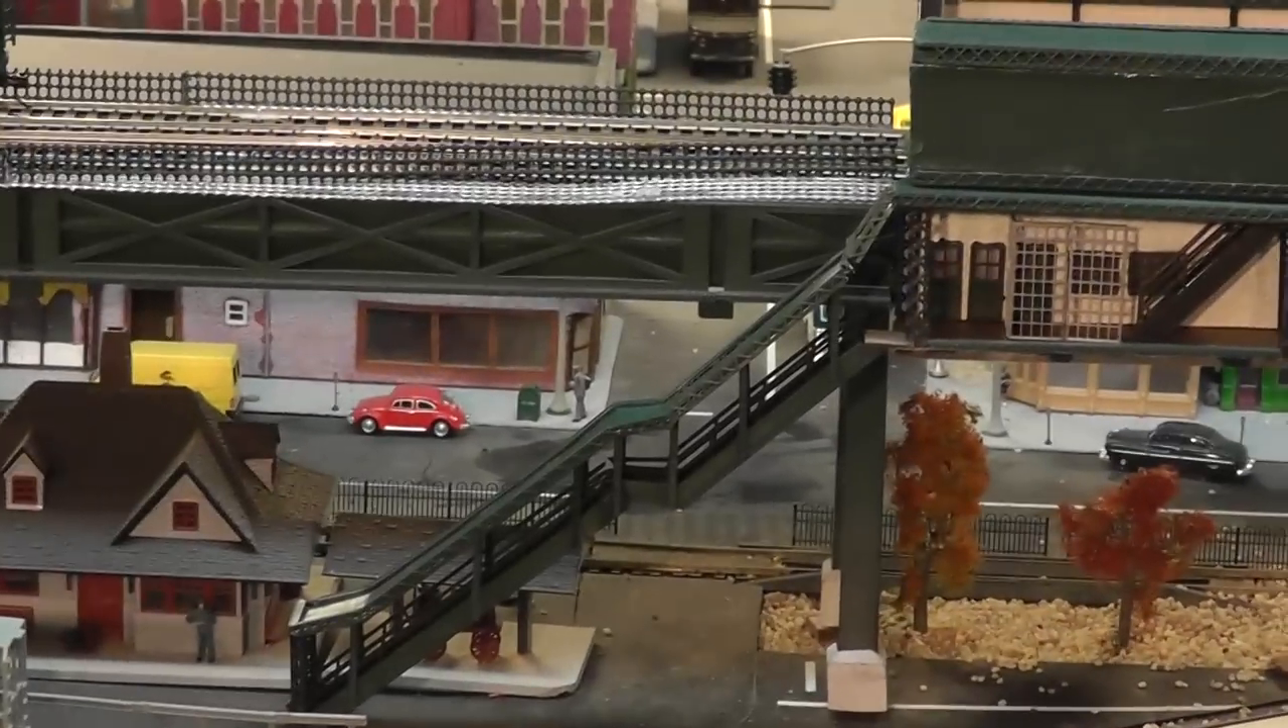Here's the stairs in place, and here's the outside of the station.